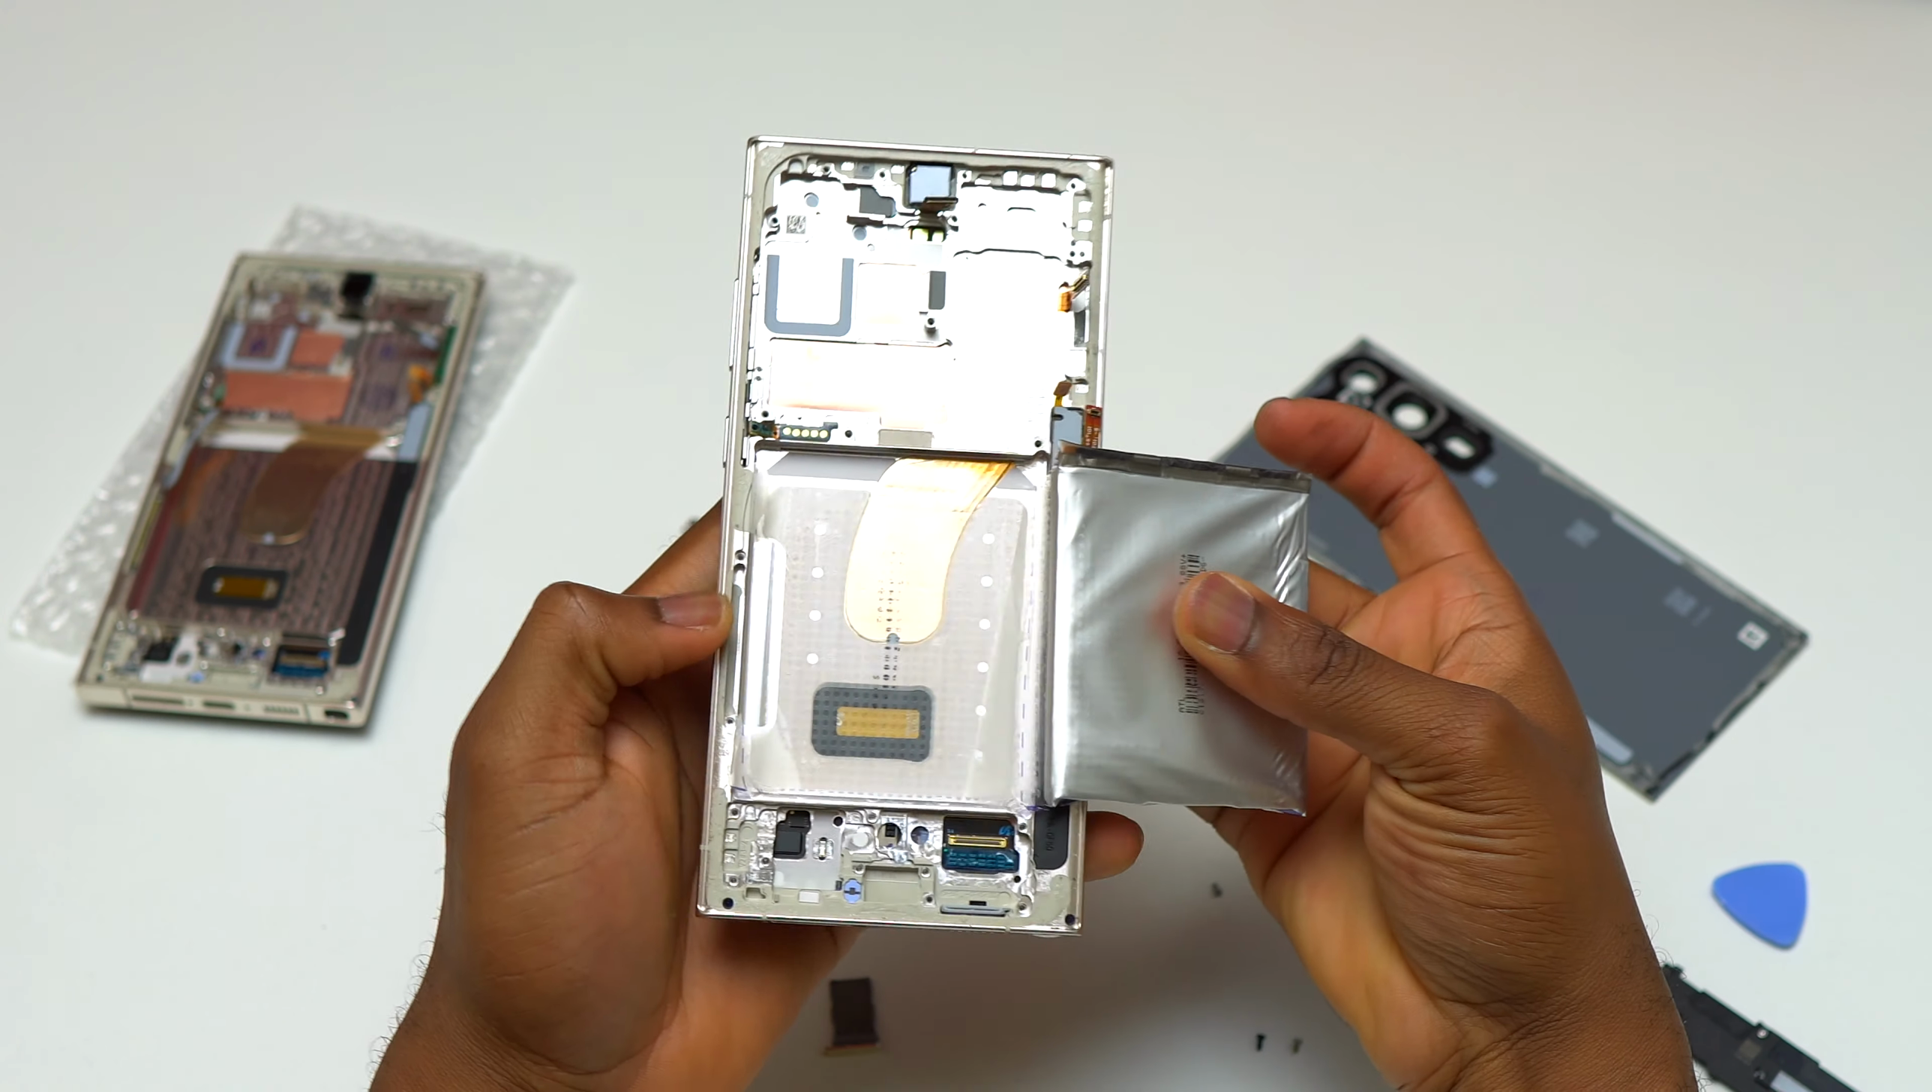You can see the battery is already out of the frame of the device.